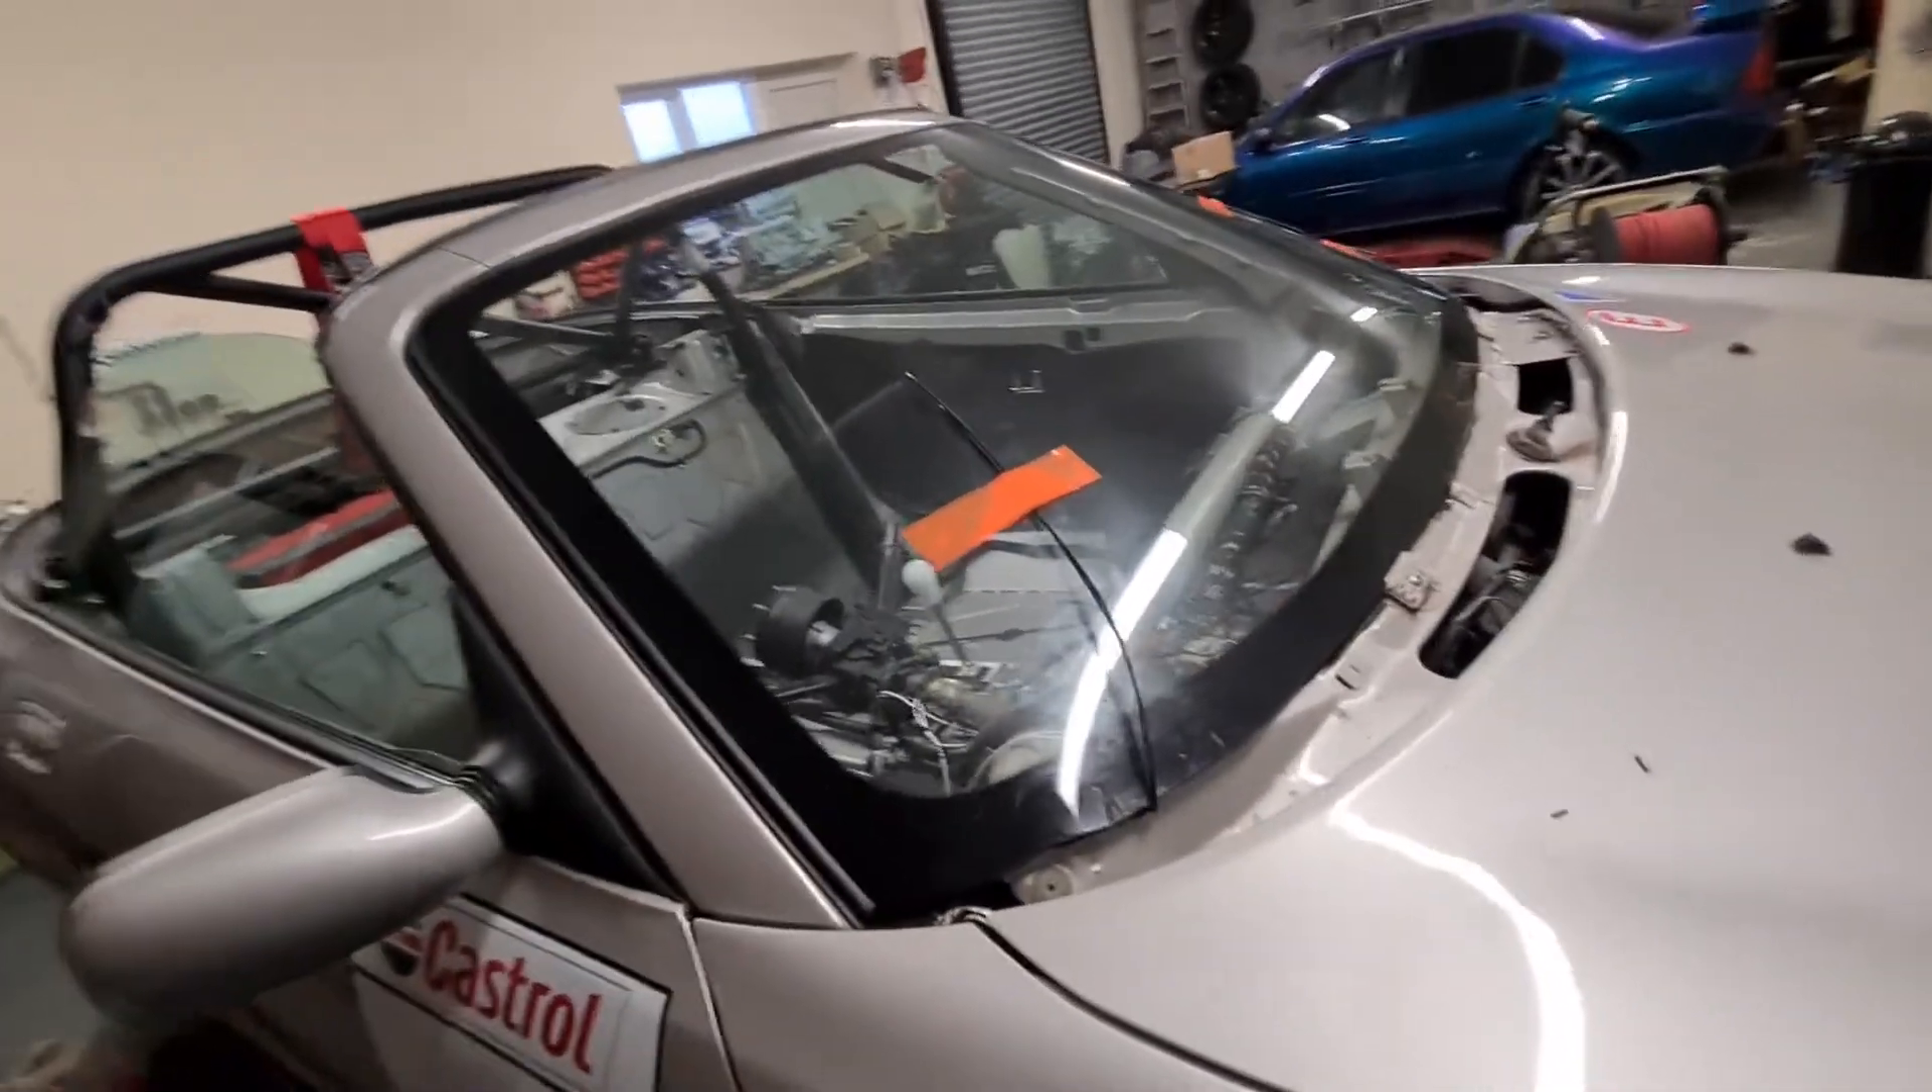Oh yeah windscreen's been fitted so i've now got a heated windscreen as you see.